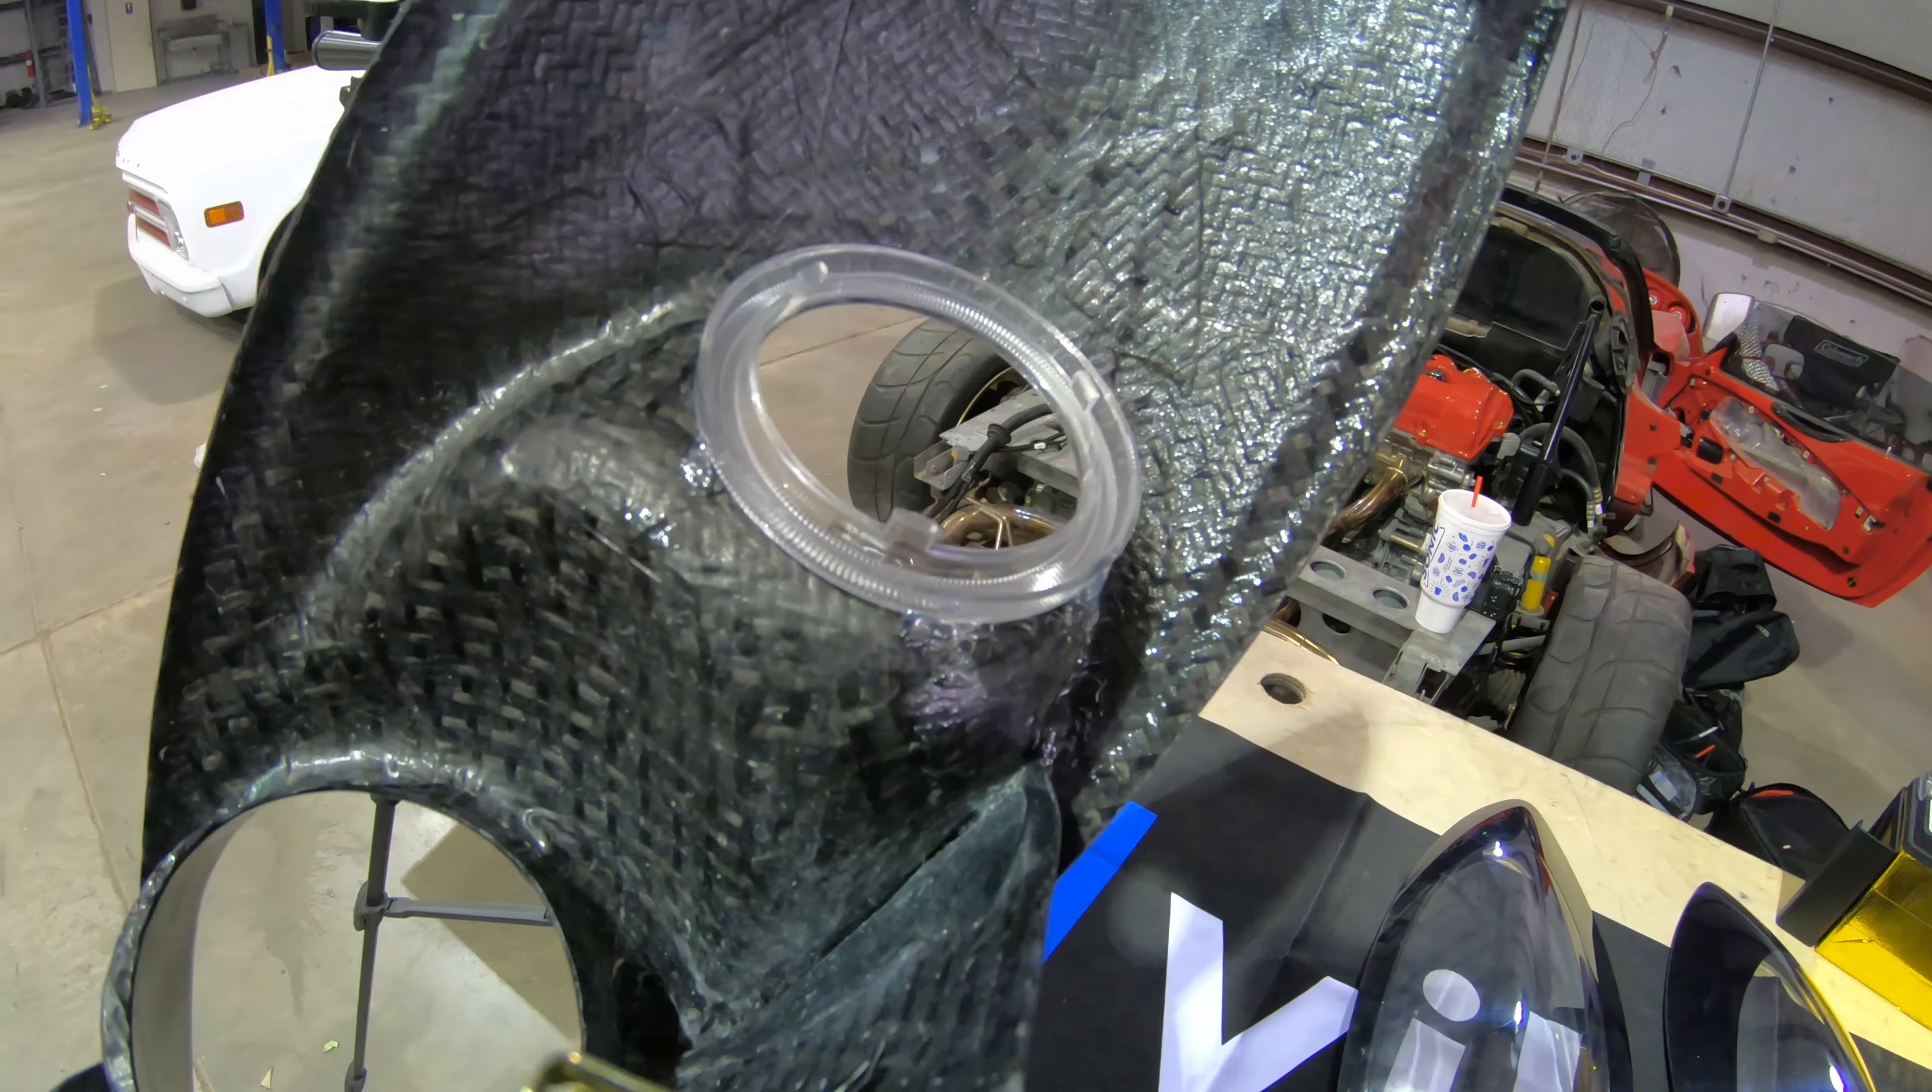So our smaller lenses went in just about perfectly right out of the box.